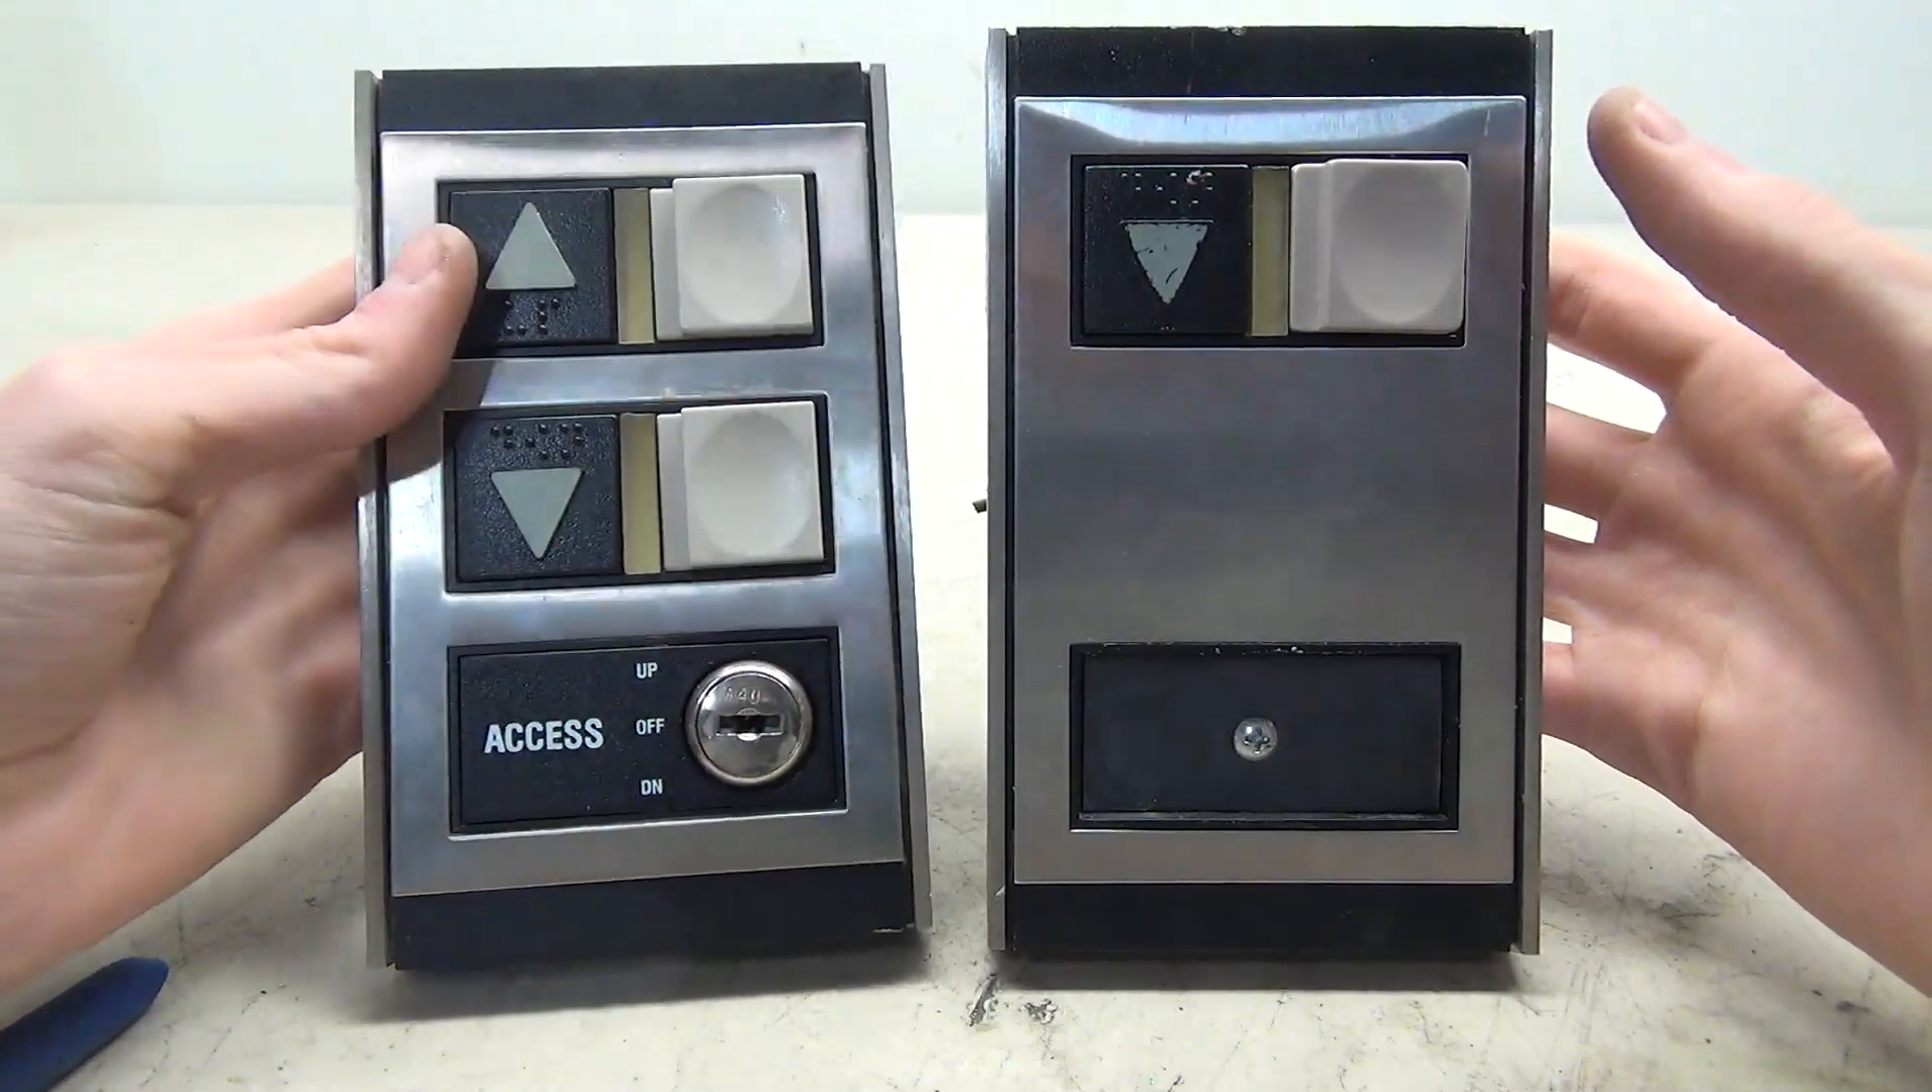Okay my key switch transfer has been a success the access key is now on this piece and it looks really good actually.